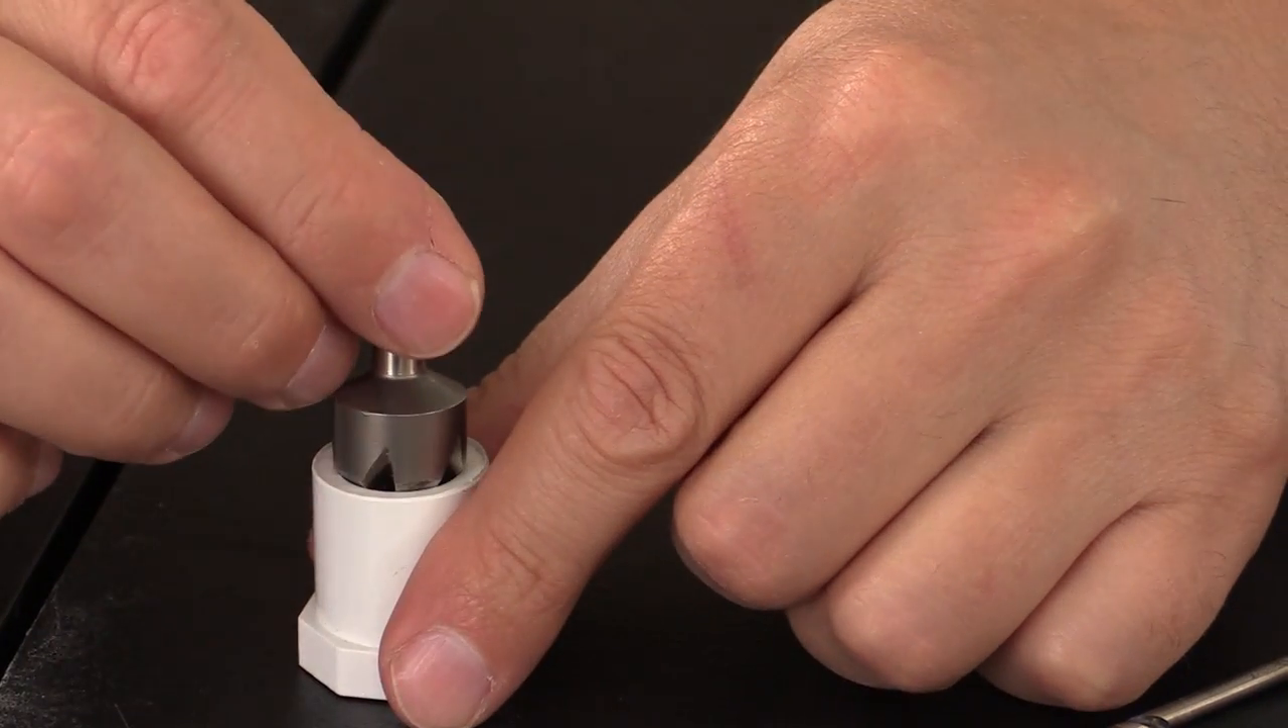The bit, as you see, just sits right into the end of this plug. And by setting in there, and because of the angle on this, it self -centers itself. So, it is self -centered into this plug.